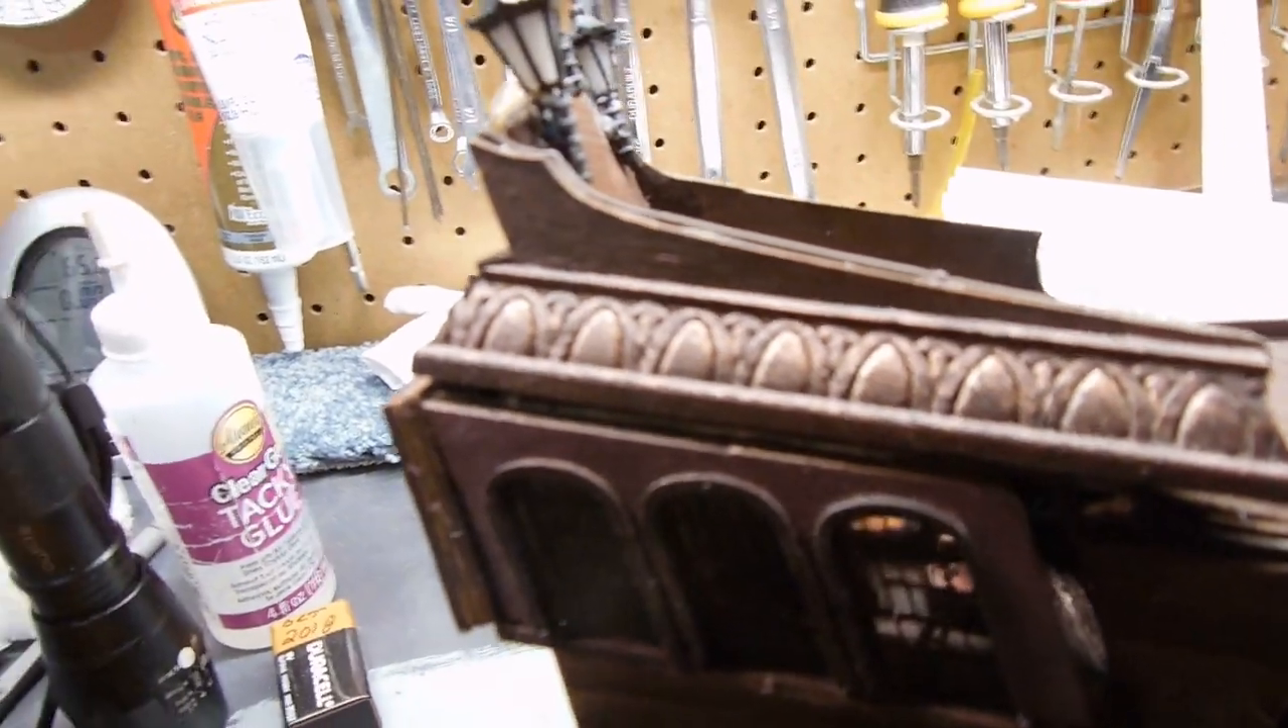I have that trim piece put in place now it's stained I think you will agree that looks fantastic.